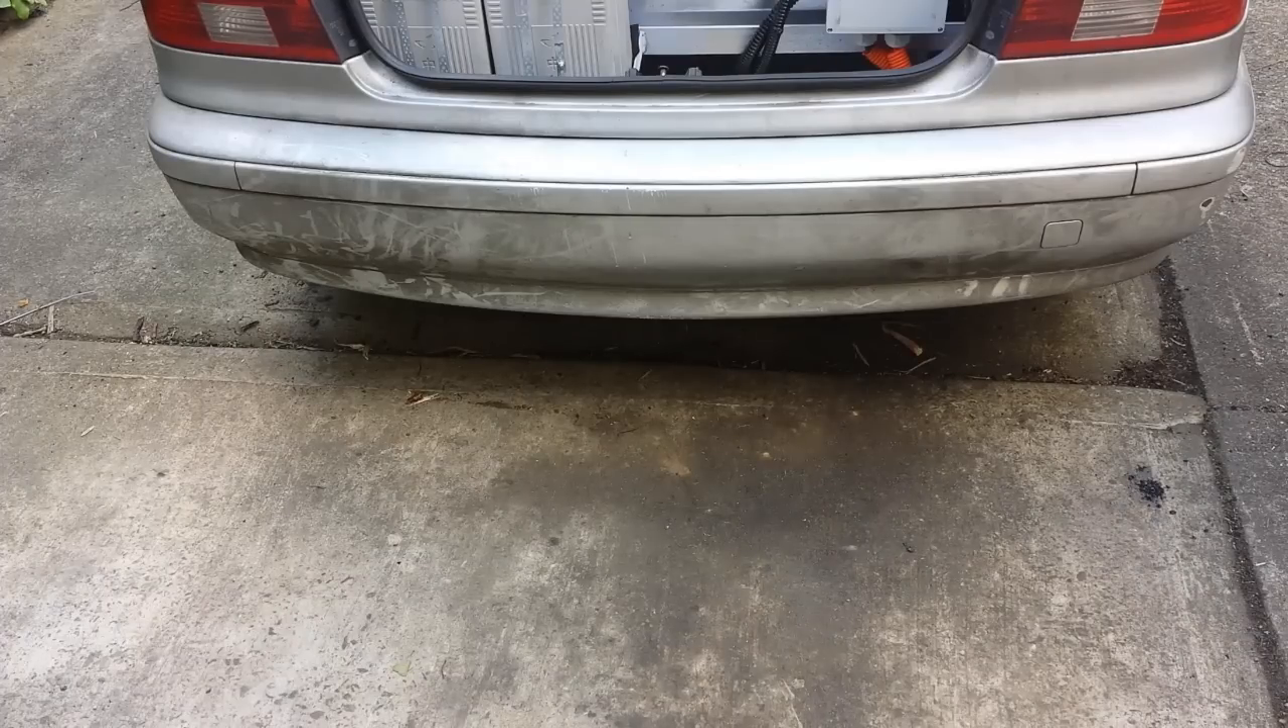All right guys well you're not going to believe this but I just decided to do a quick trial fit putting the bumper on and it just fit on perfectly.